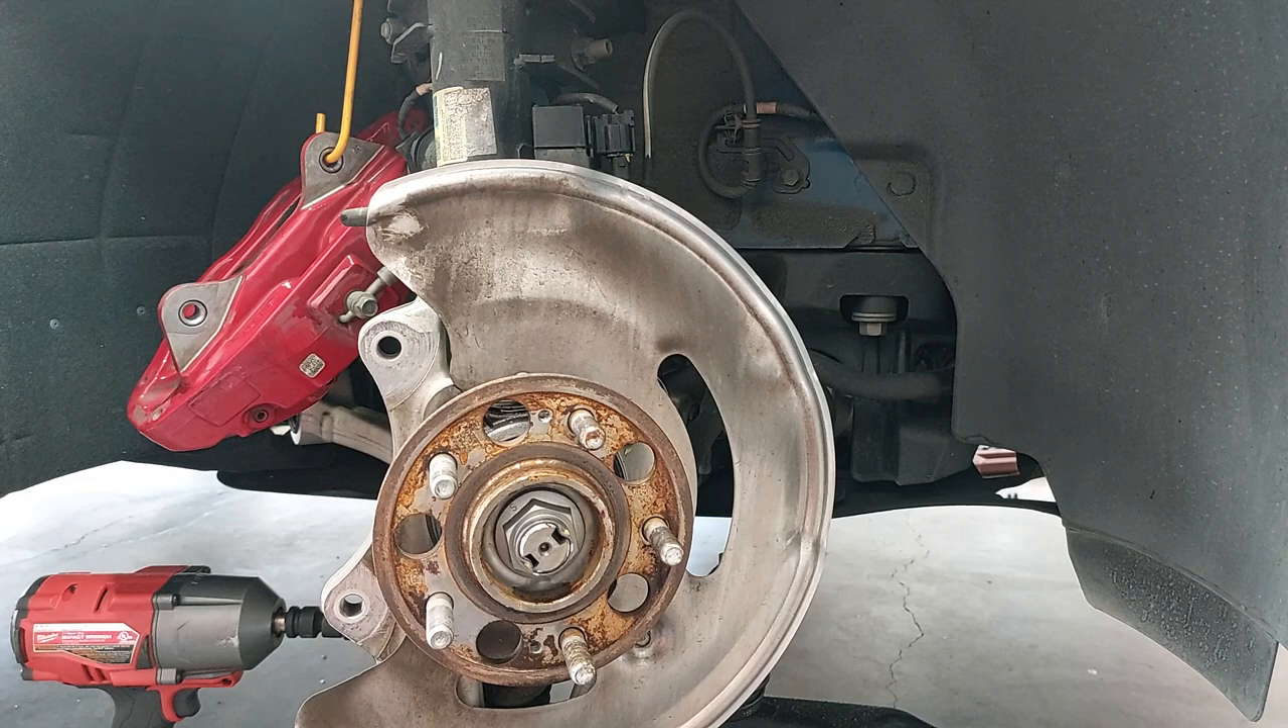So after we've taken a hammer, banged it around the rotor's surface to break it loose, we've pulled the rotor off.